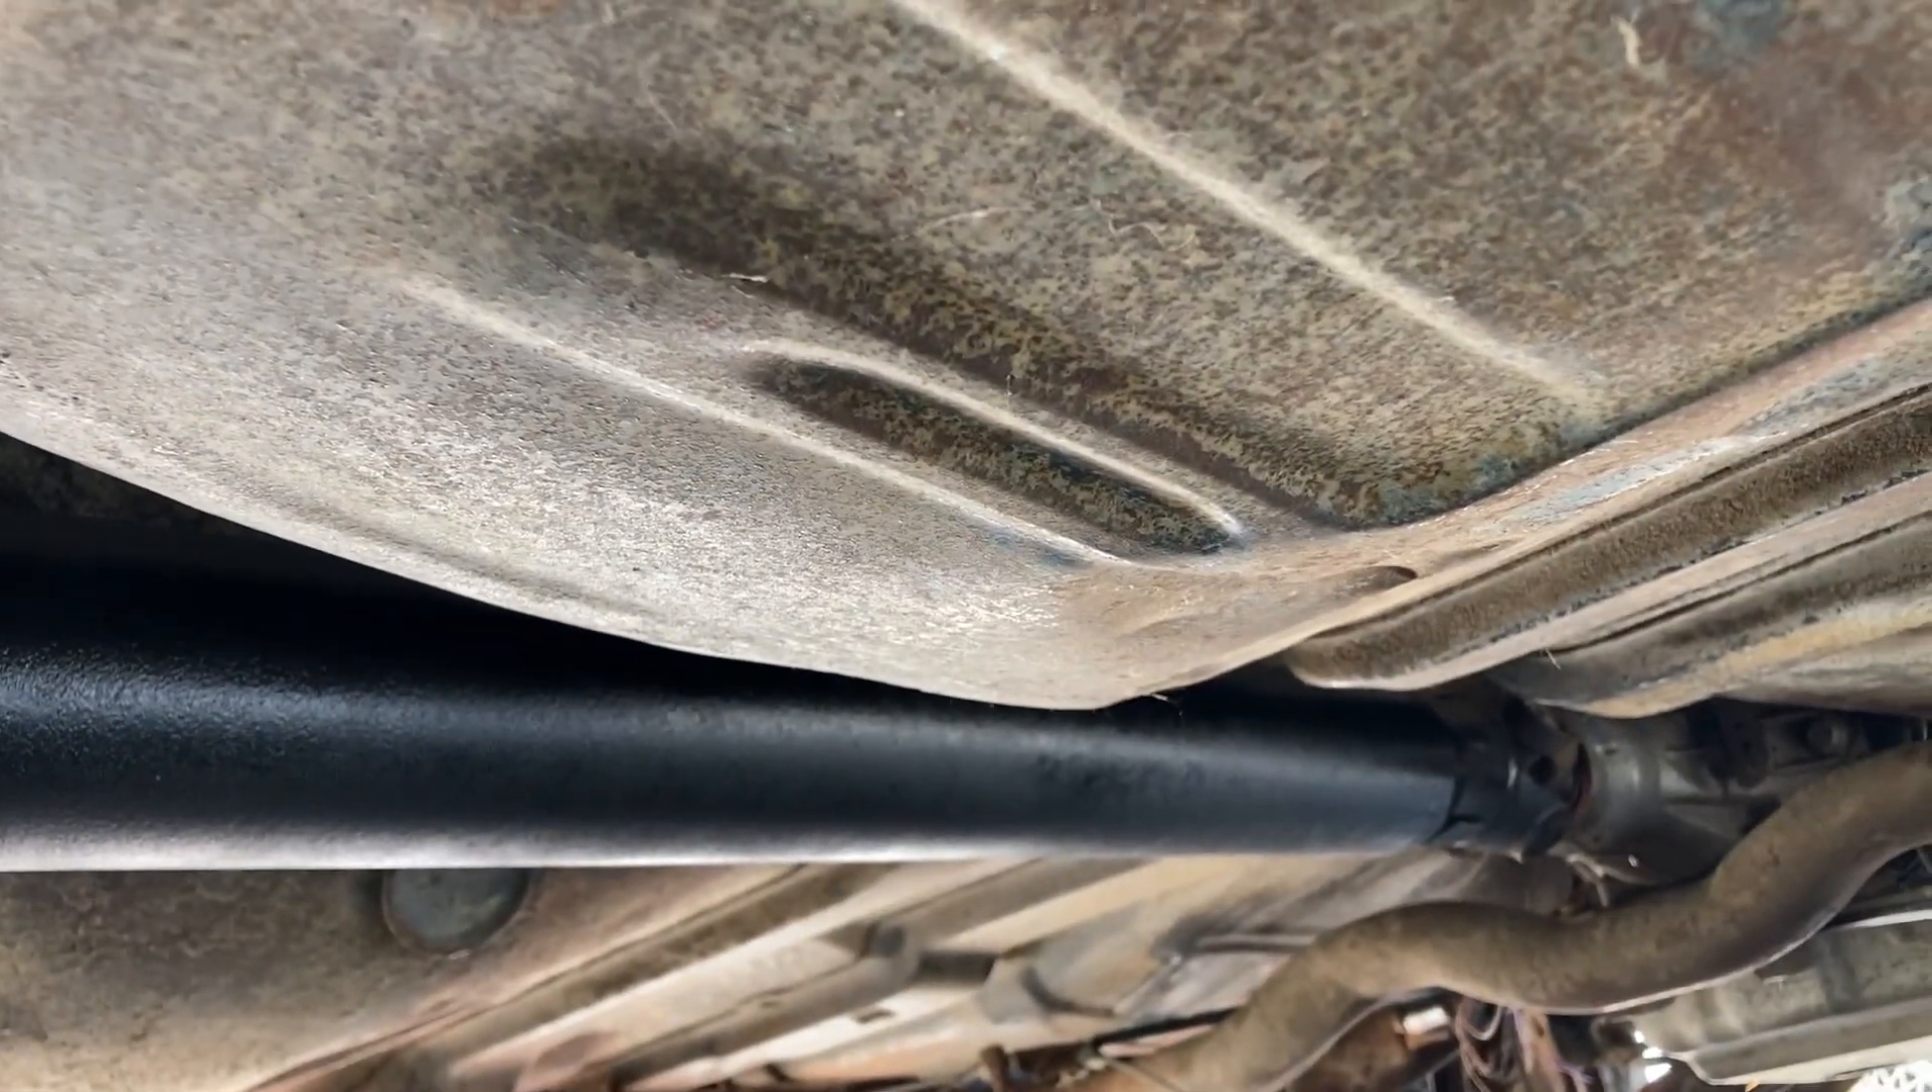Well there you go folks the drive shaft is in.